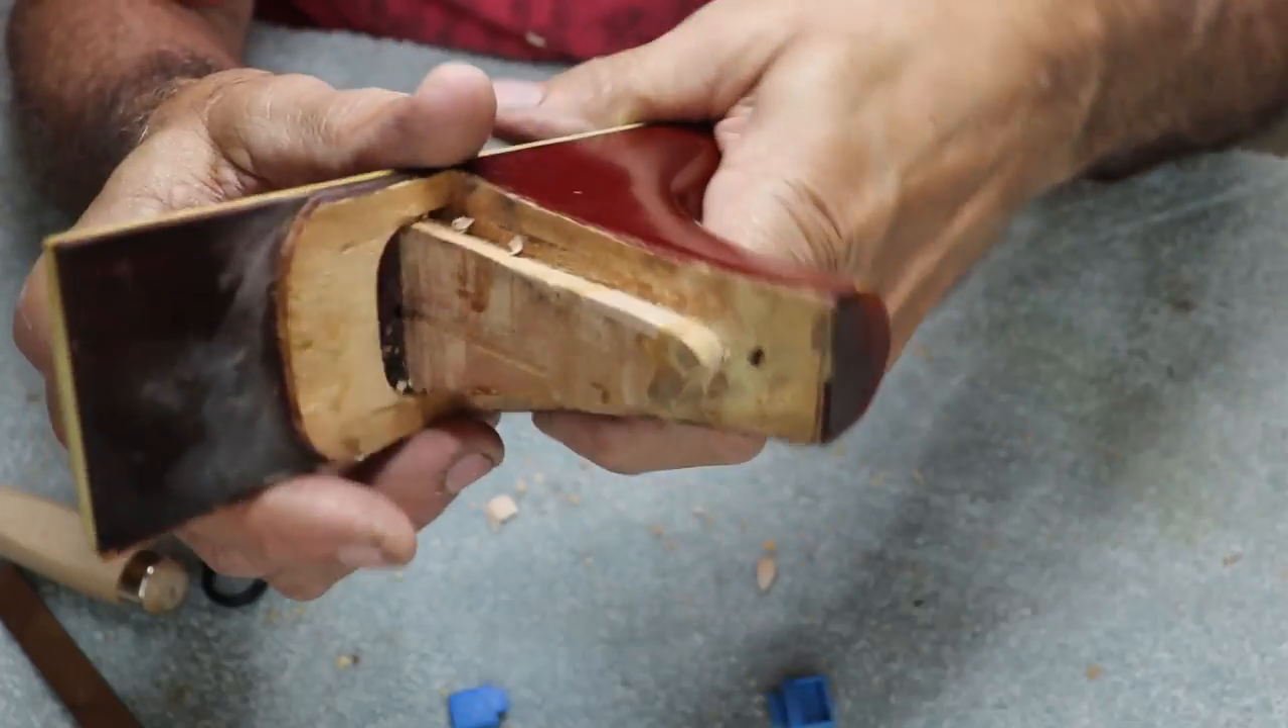You can see there that we've got the little cleat fitted in there it's just a fill piece.